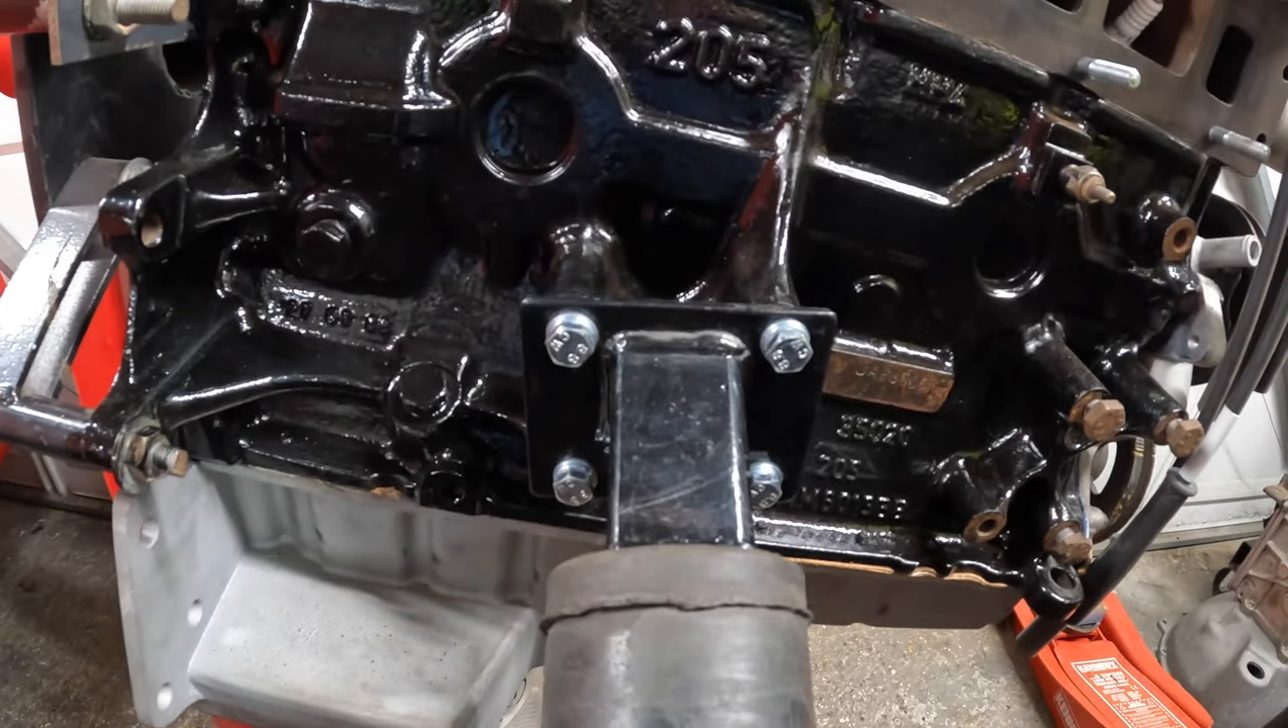I've now got four brand new bolts holding my engine mount on.